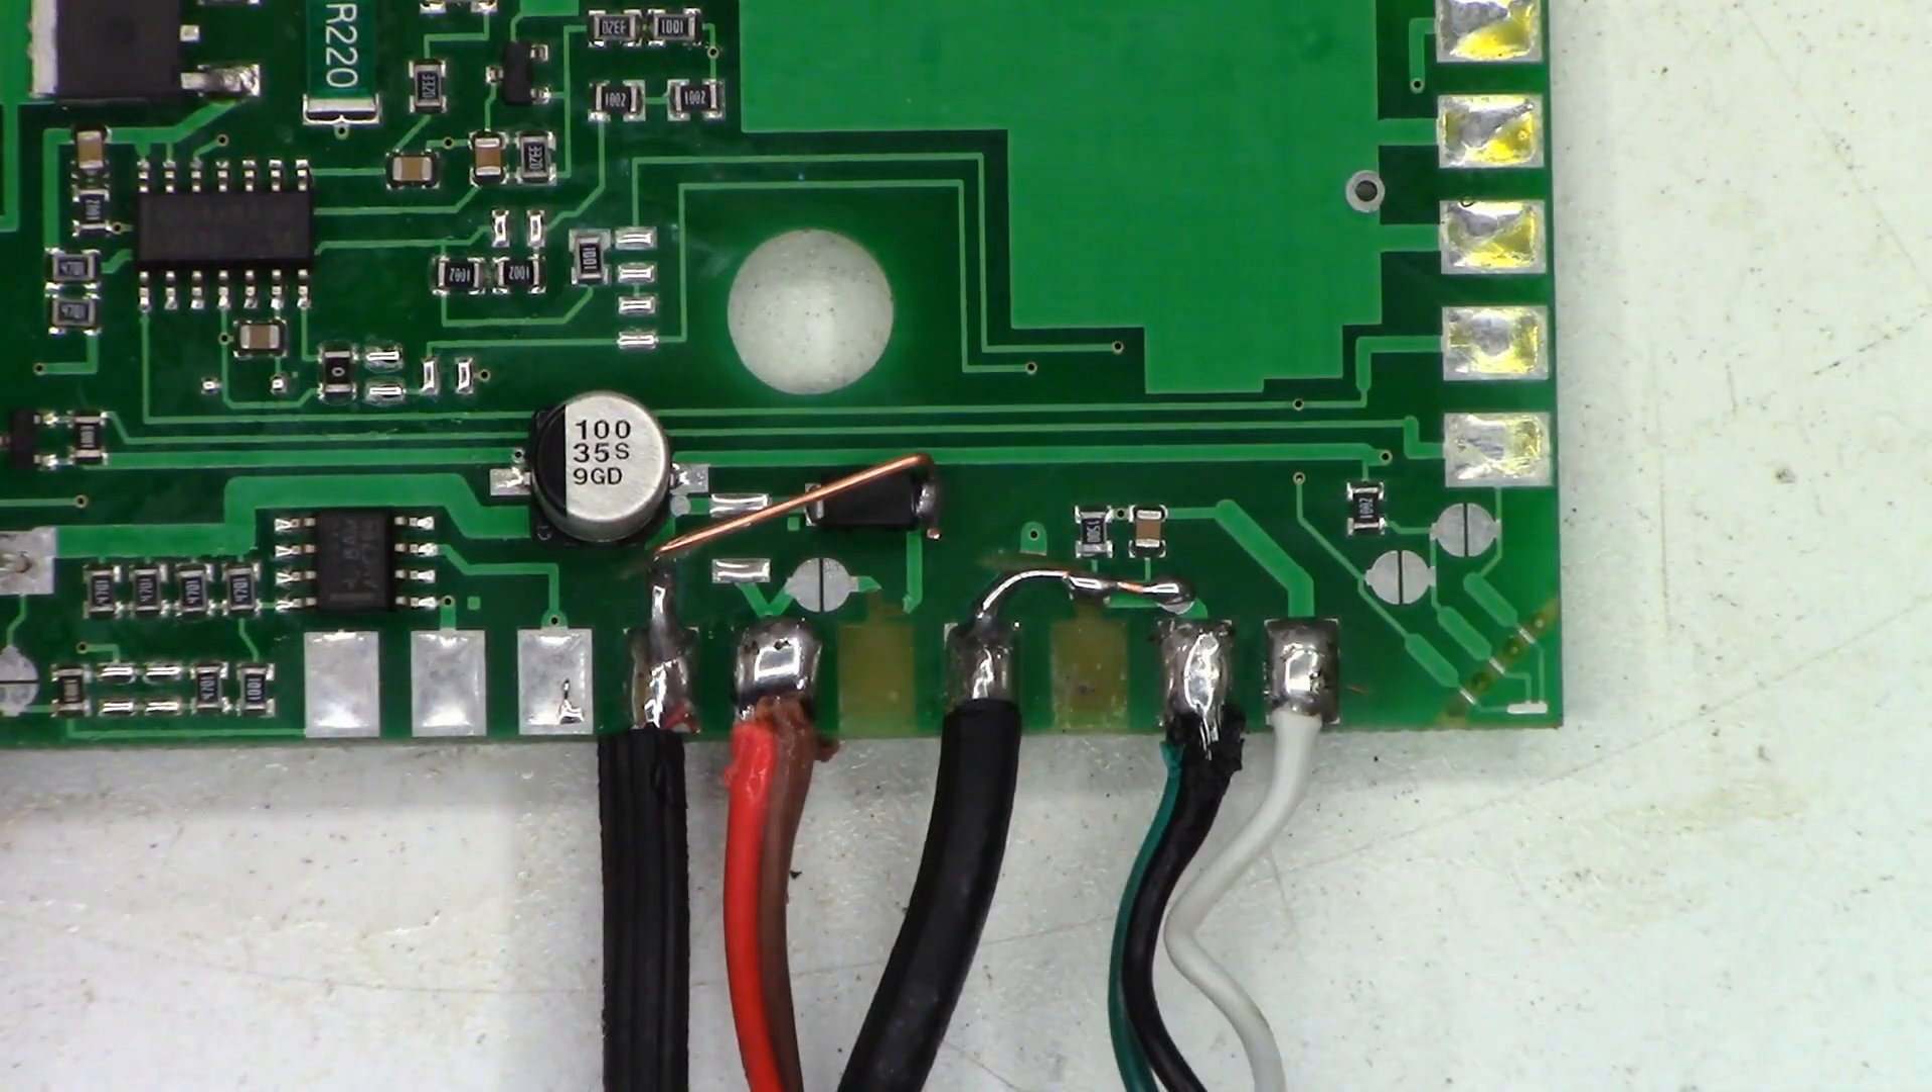All the leads are redressed they're on the board now.